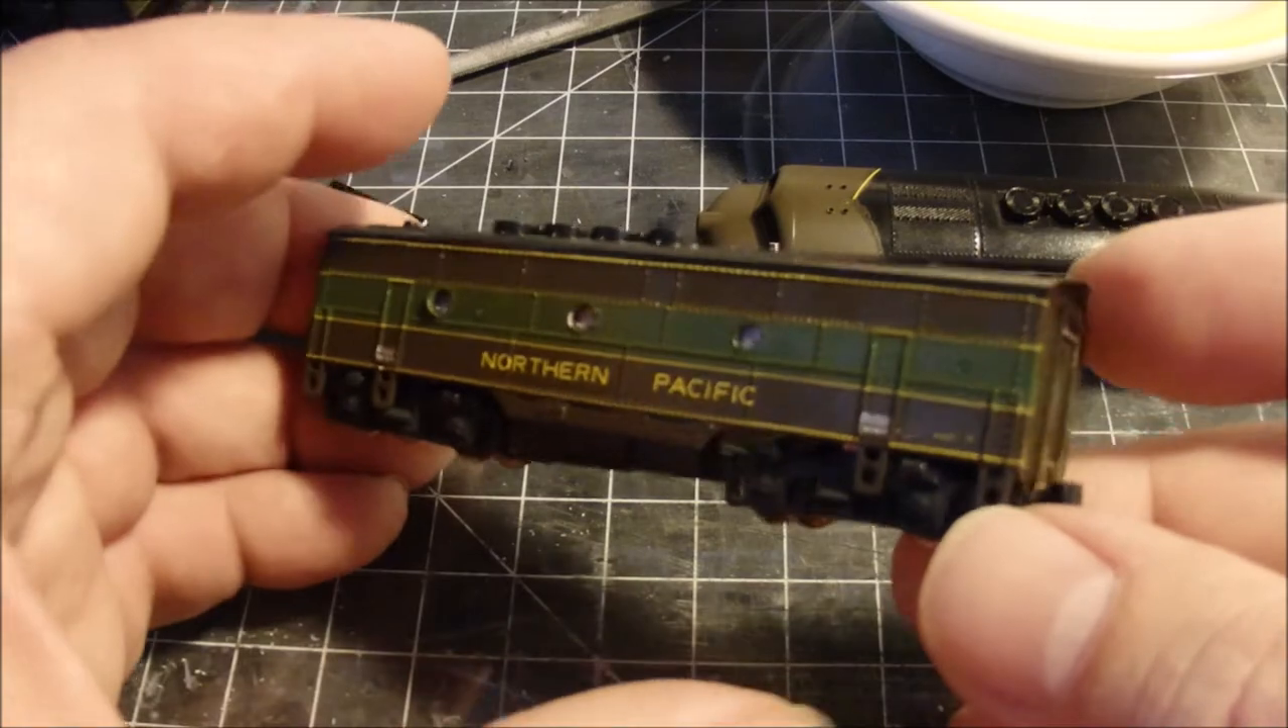And the shell is back on the body.